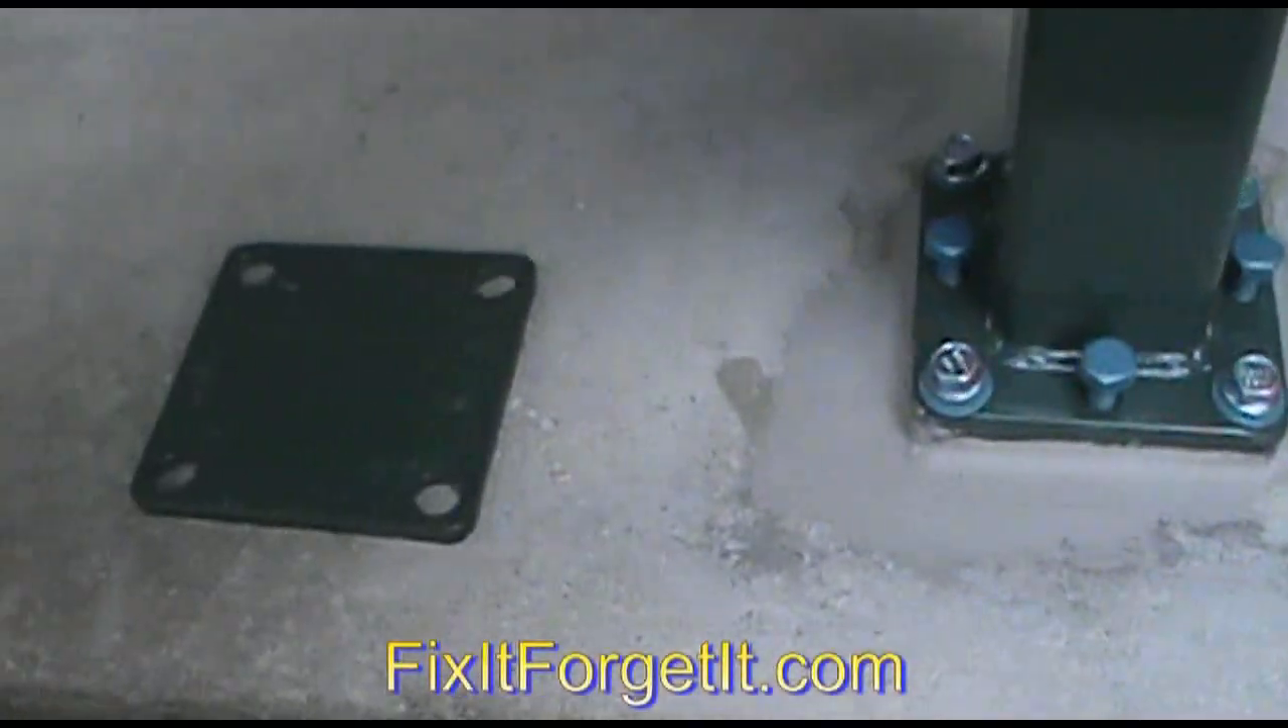Then I drilled these concrete screws down into the holes that I made with a quarter -inch drill, masonry bit.